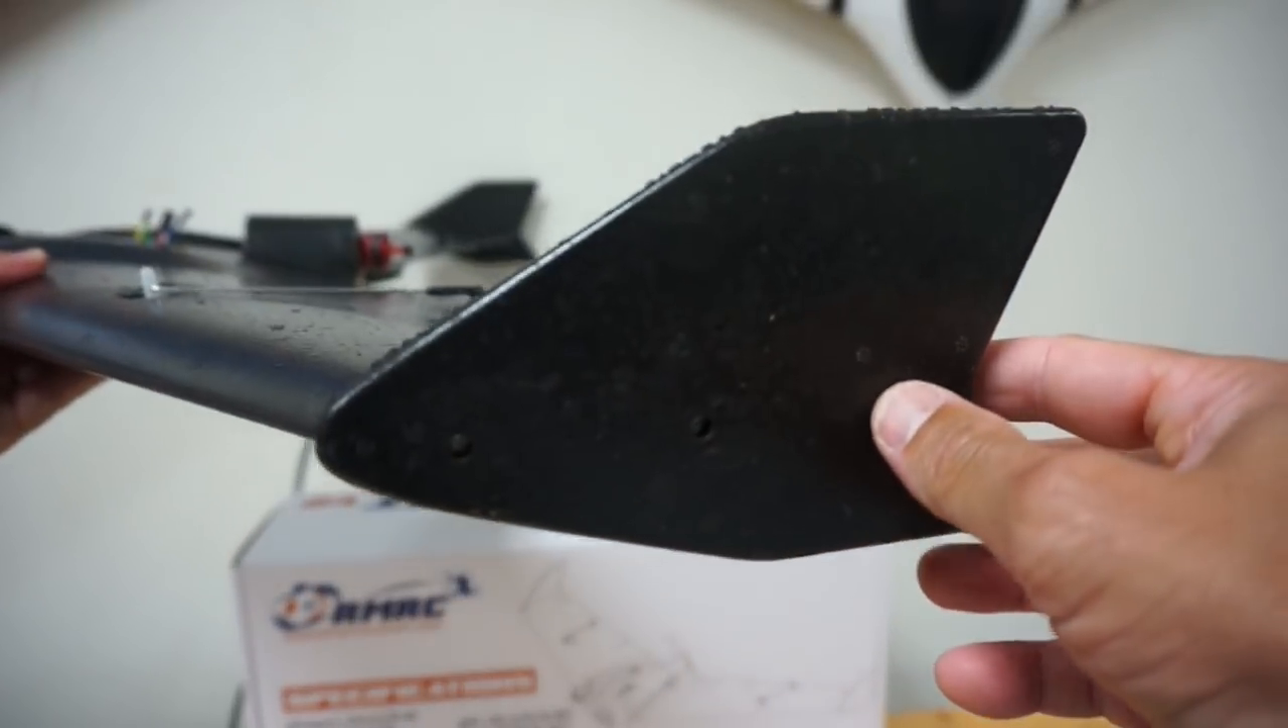The winglets installed. Two screws in there.